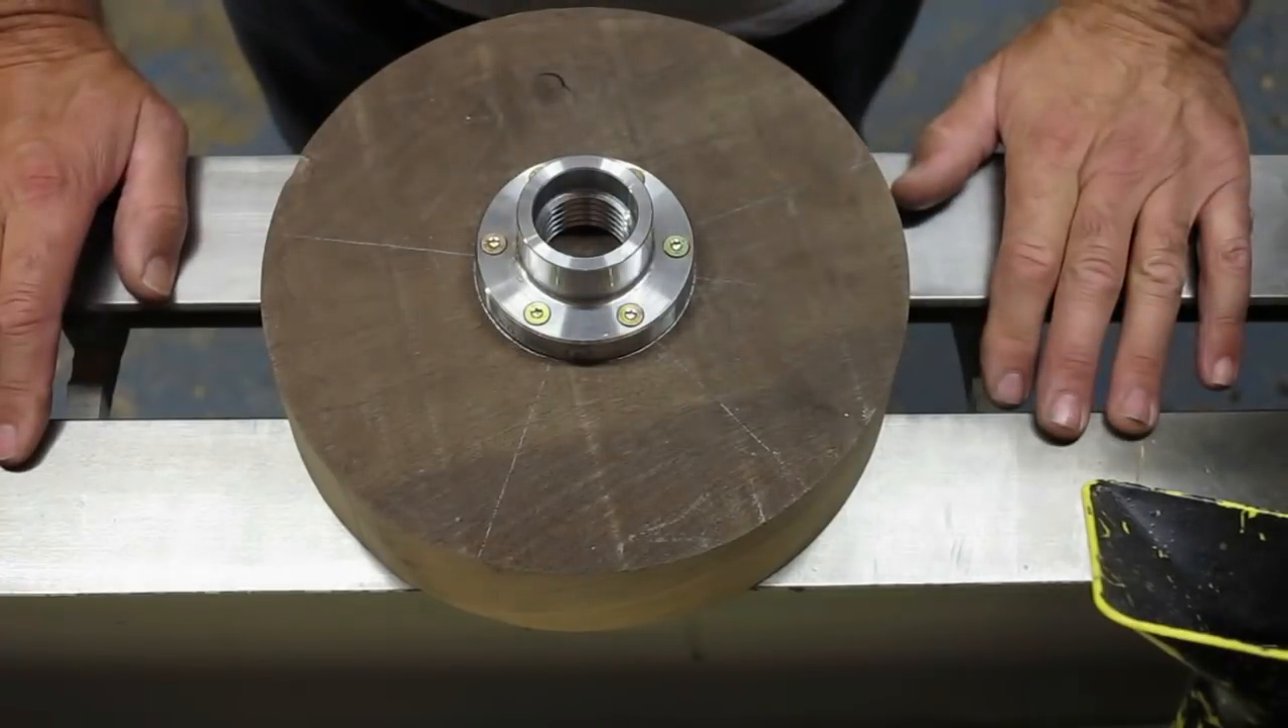So I've now screwed the face plate on.